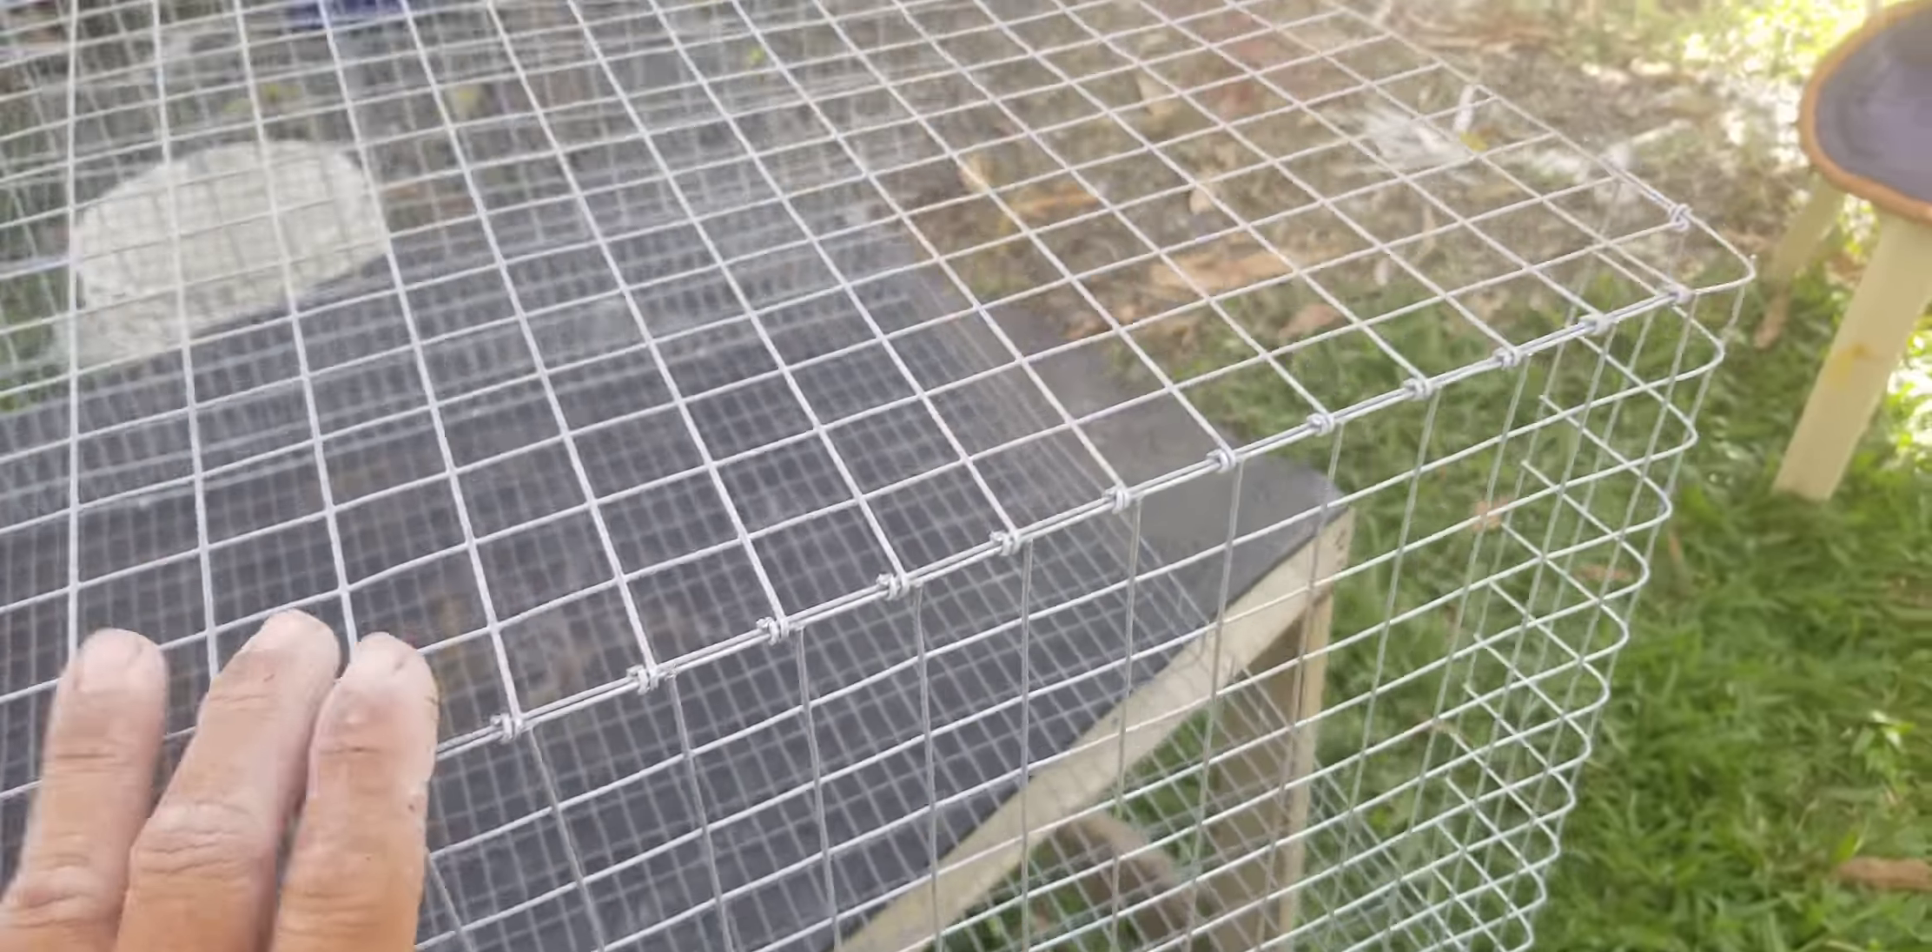Nakabit na natin Yung pinaka upper part natin Yung pinaka cover Upper cover.